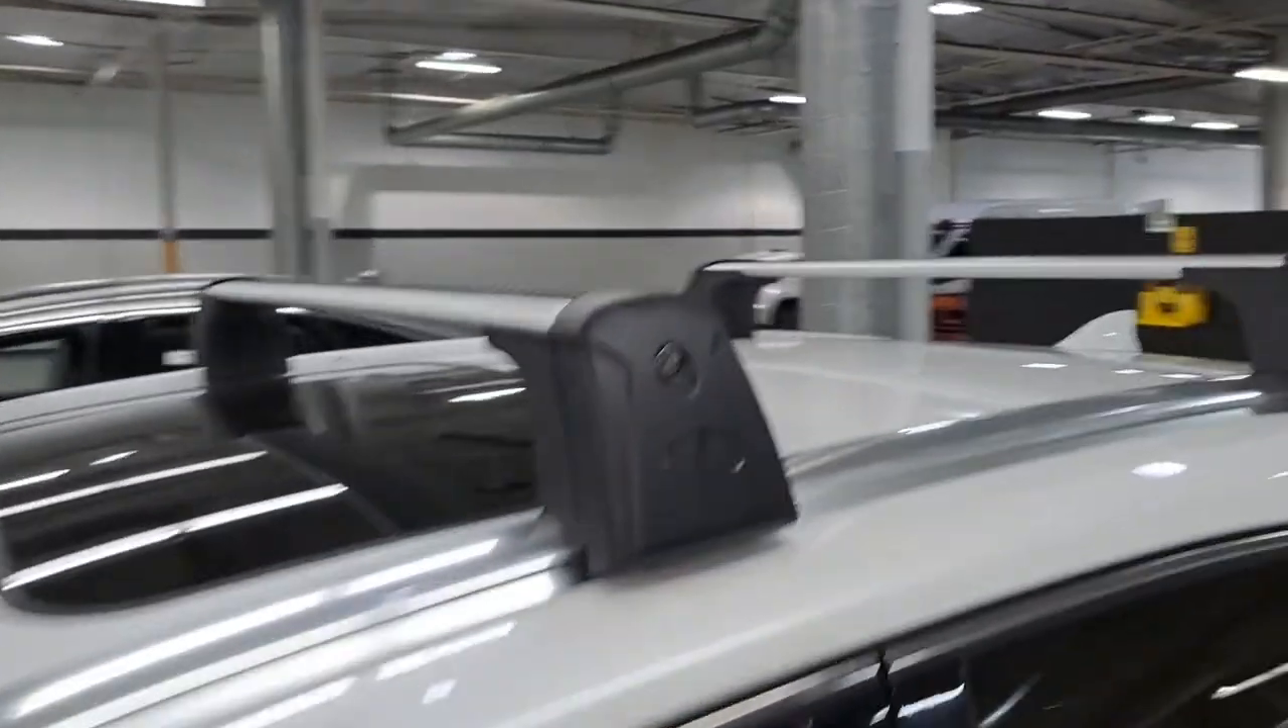So there you have it we have installed the roof crossbars on this nx.